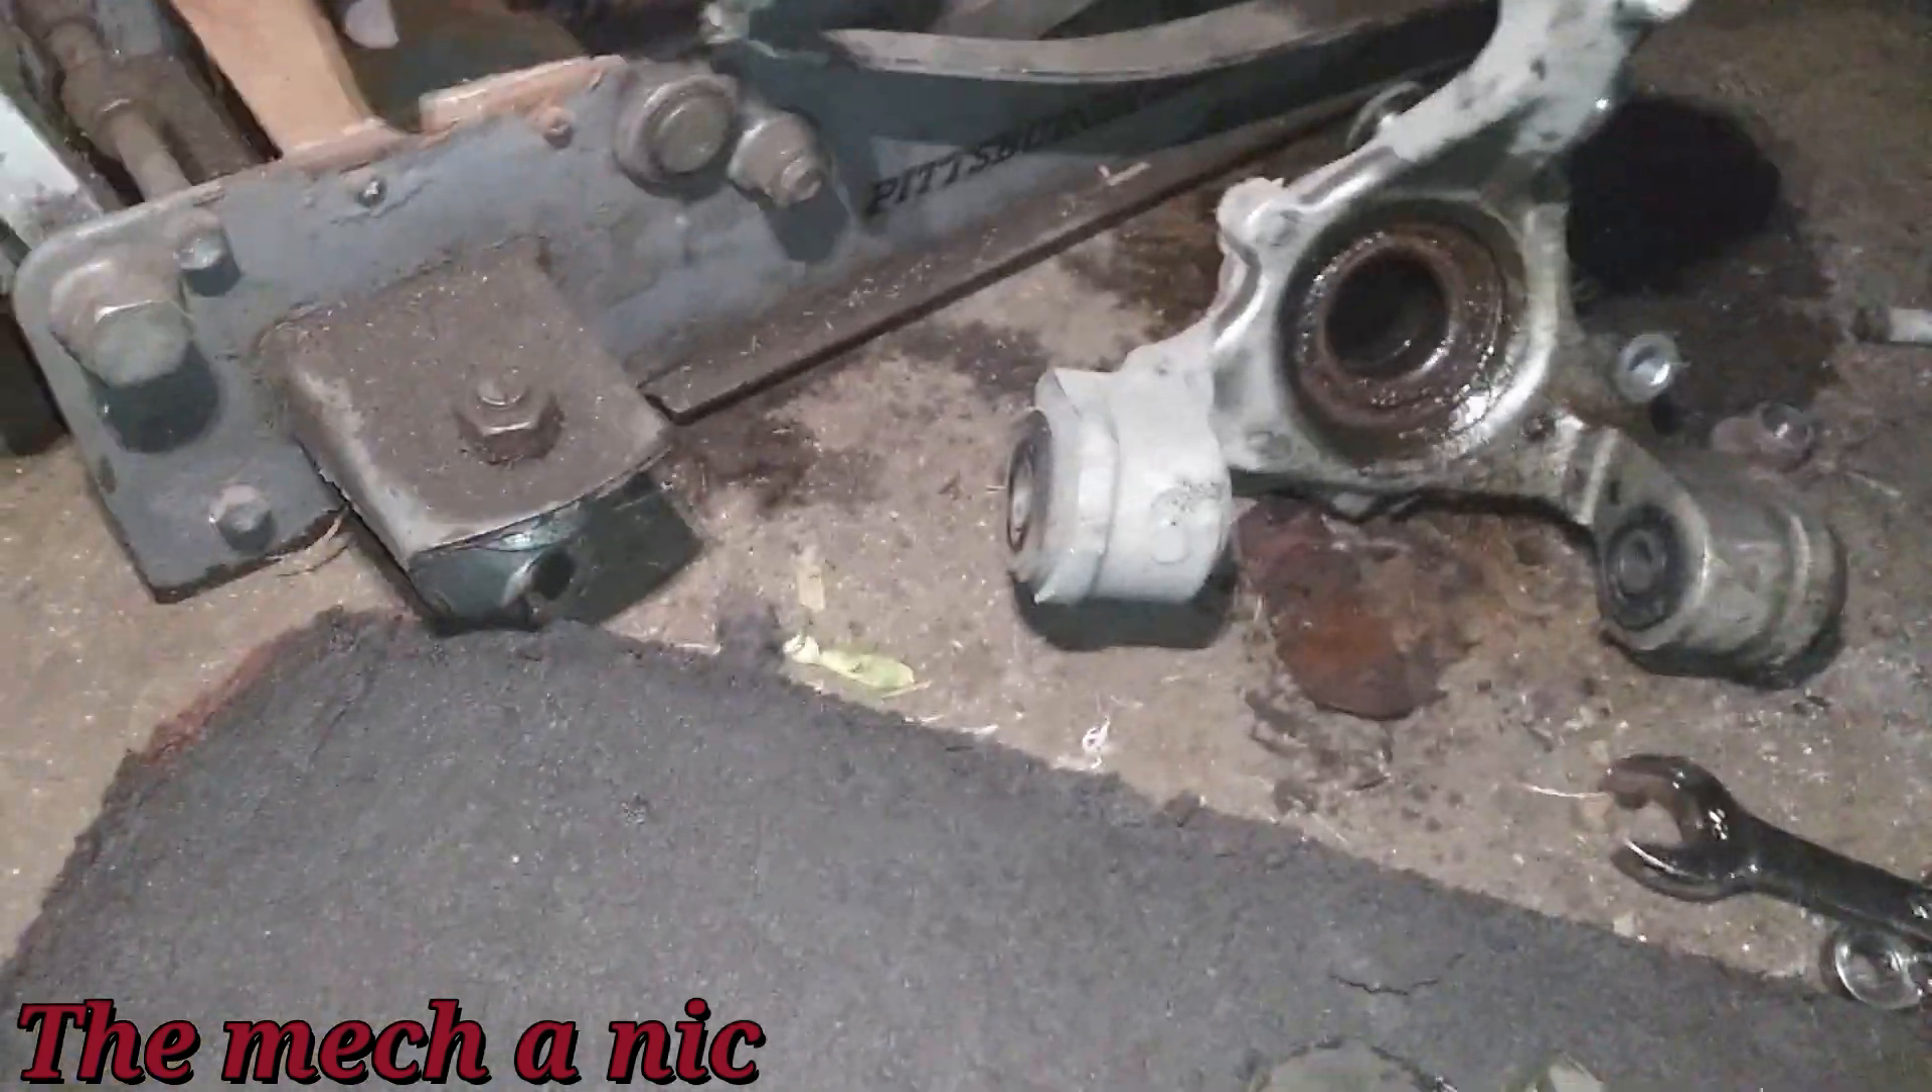All right so i finally got the knuckle off.